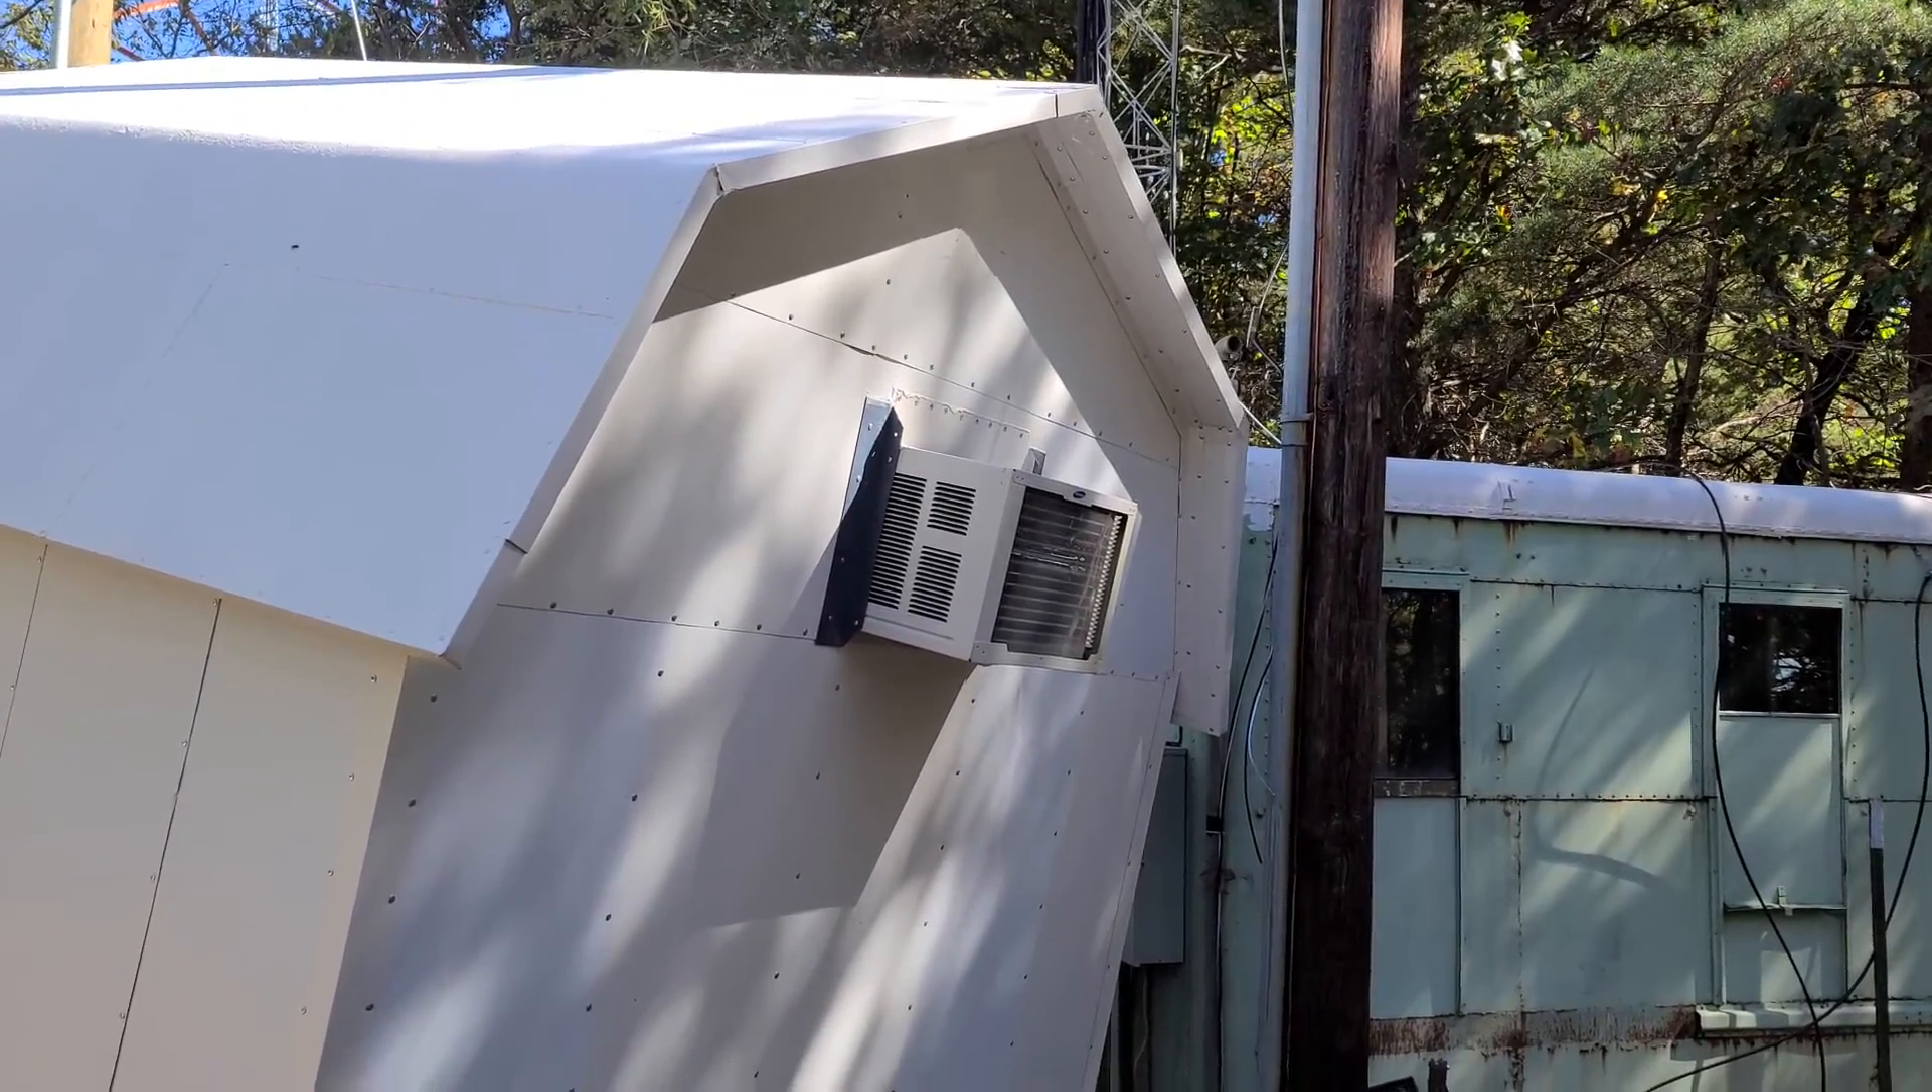So, you can see the air conditioner is already installed.